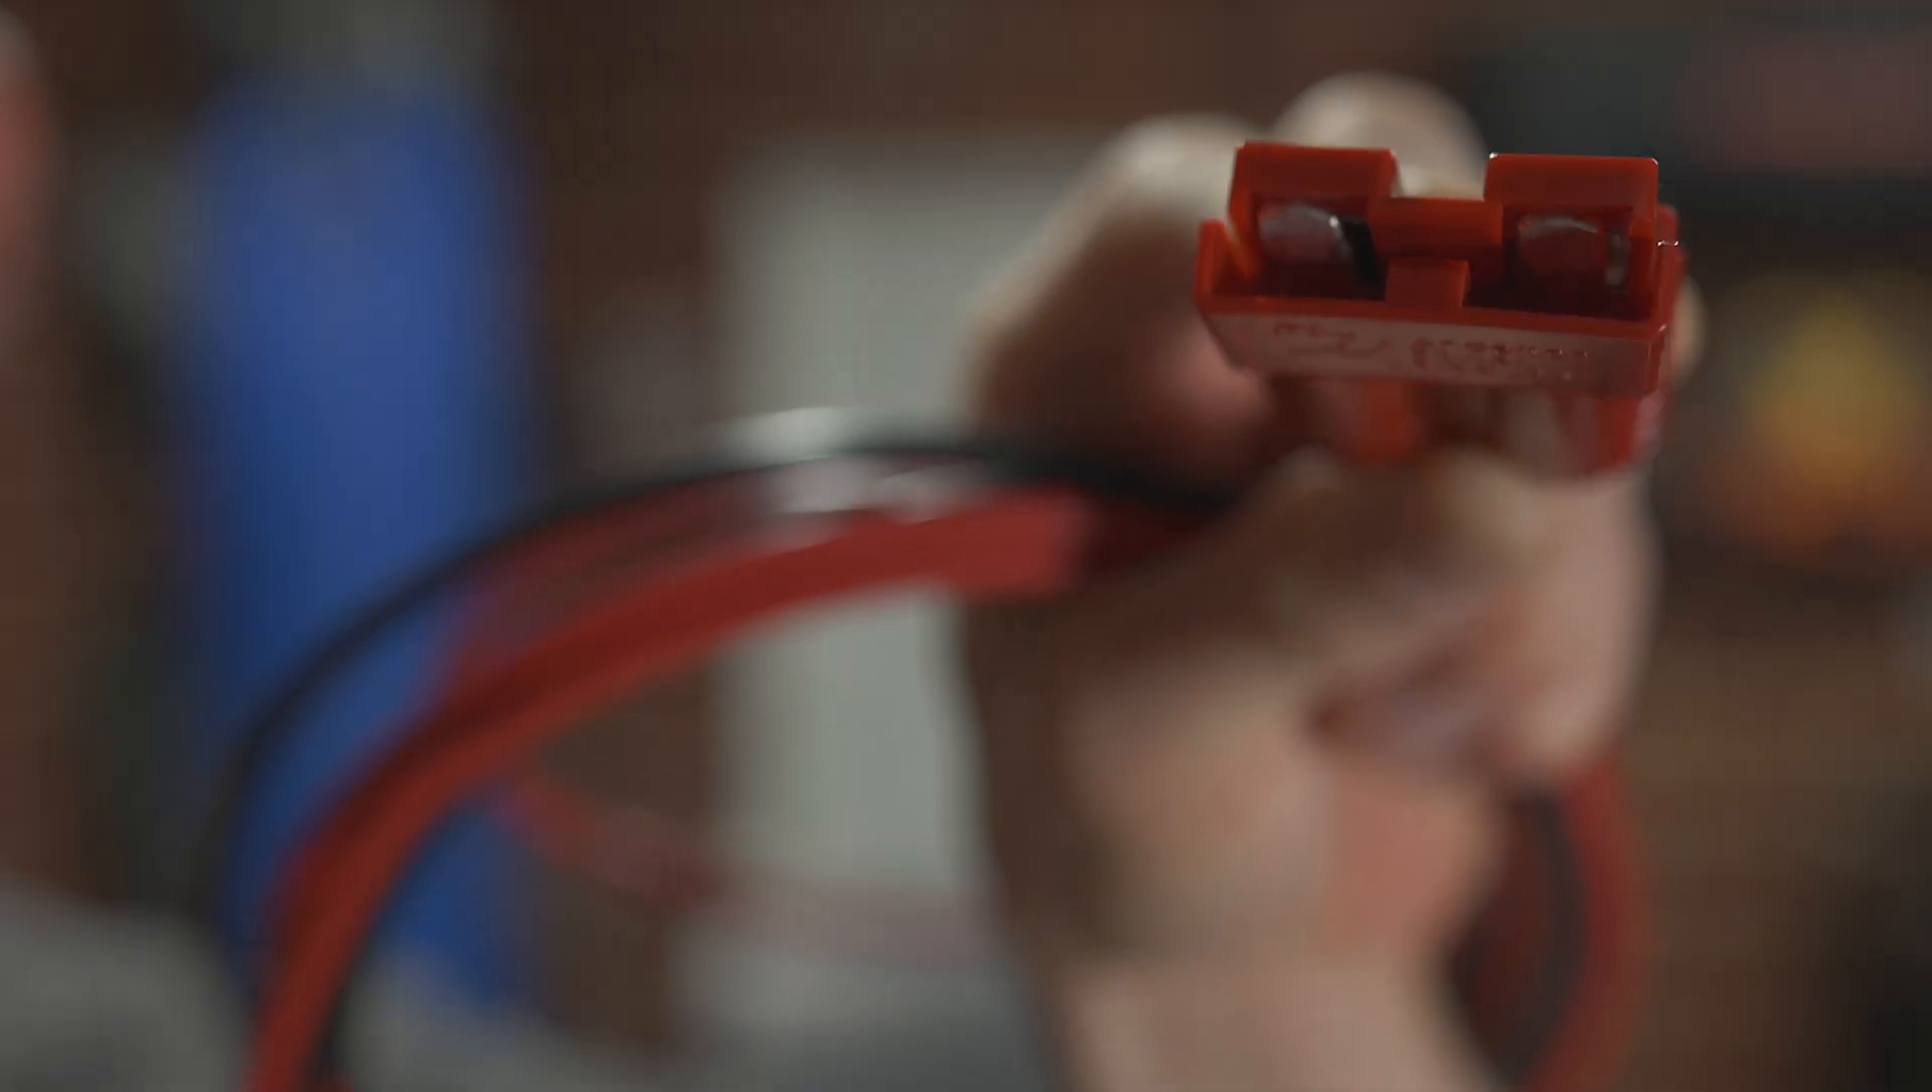So this is a fit off Anderson plug with the lugs and cable attached.